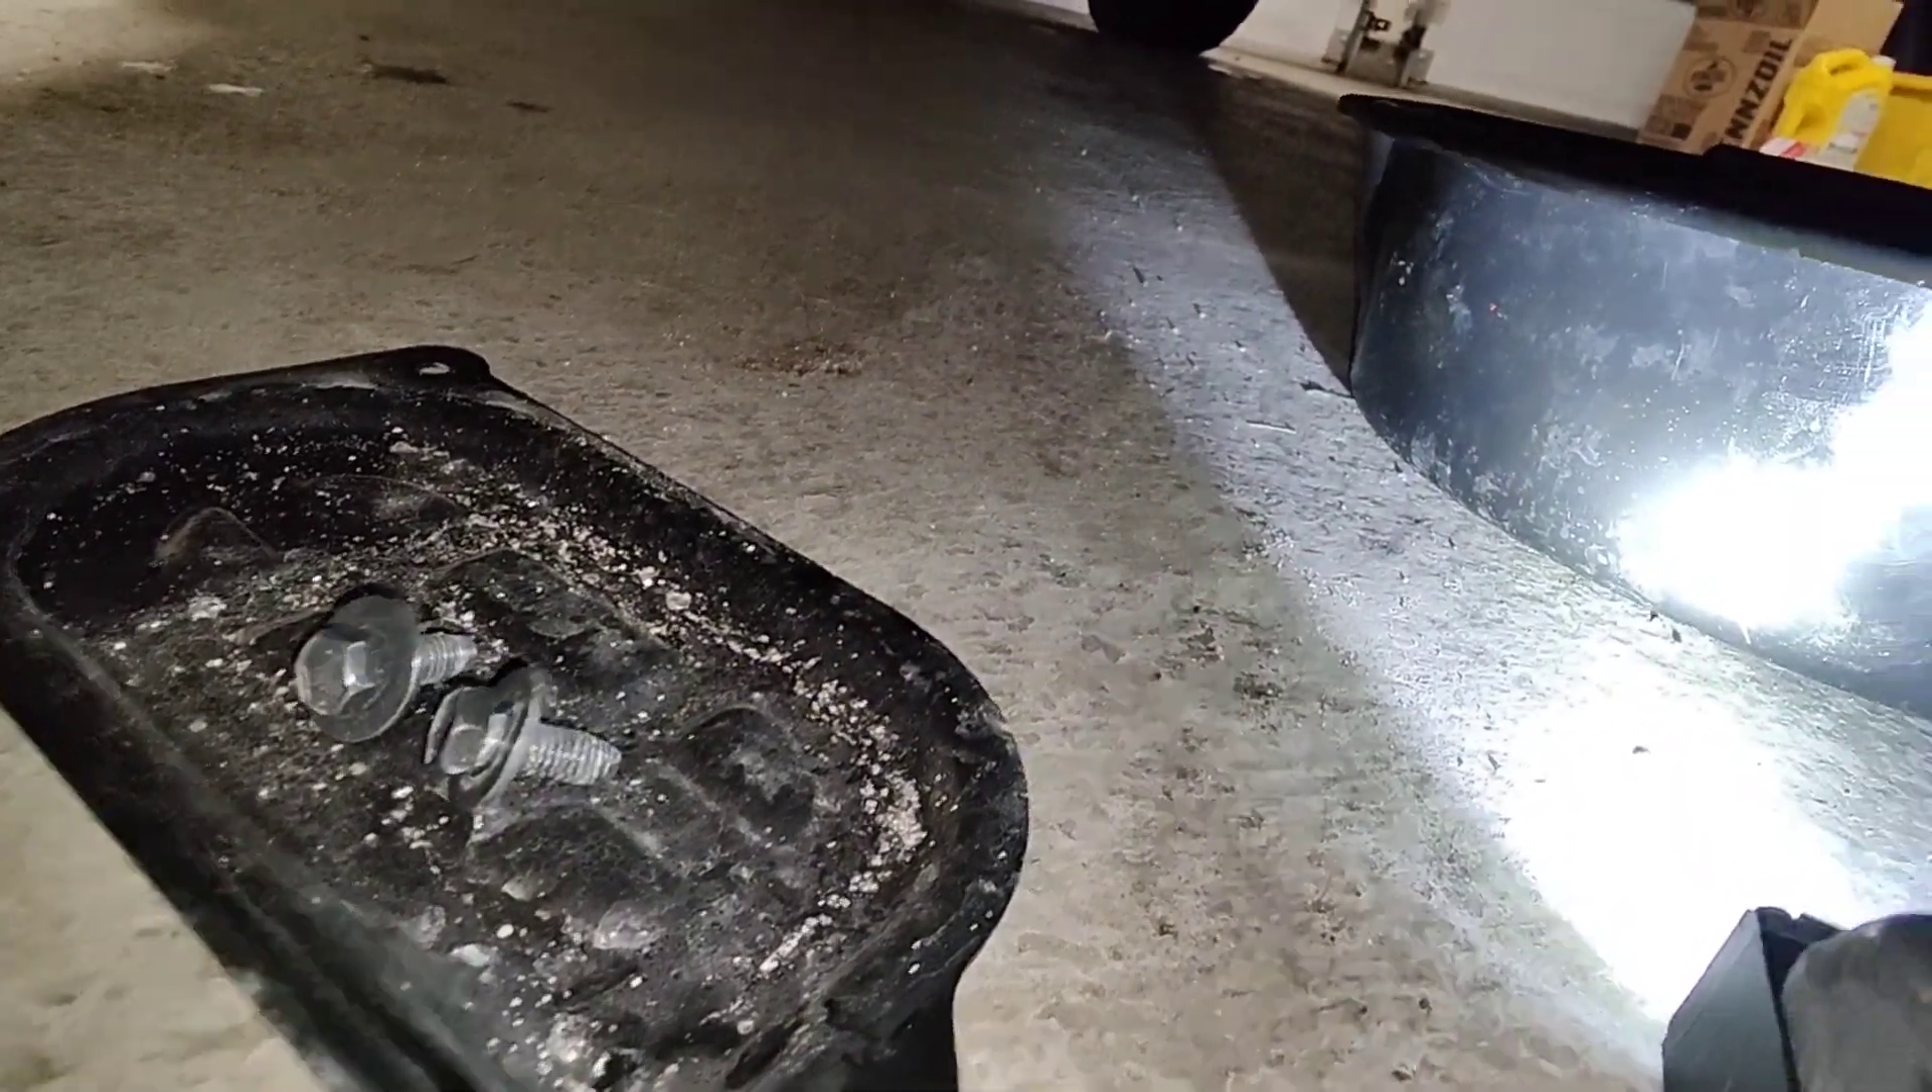So I took the cover off and it's got two 12mm bolts.